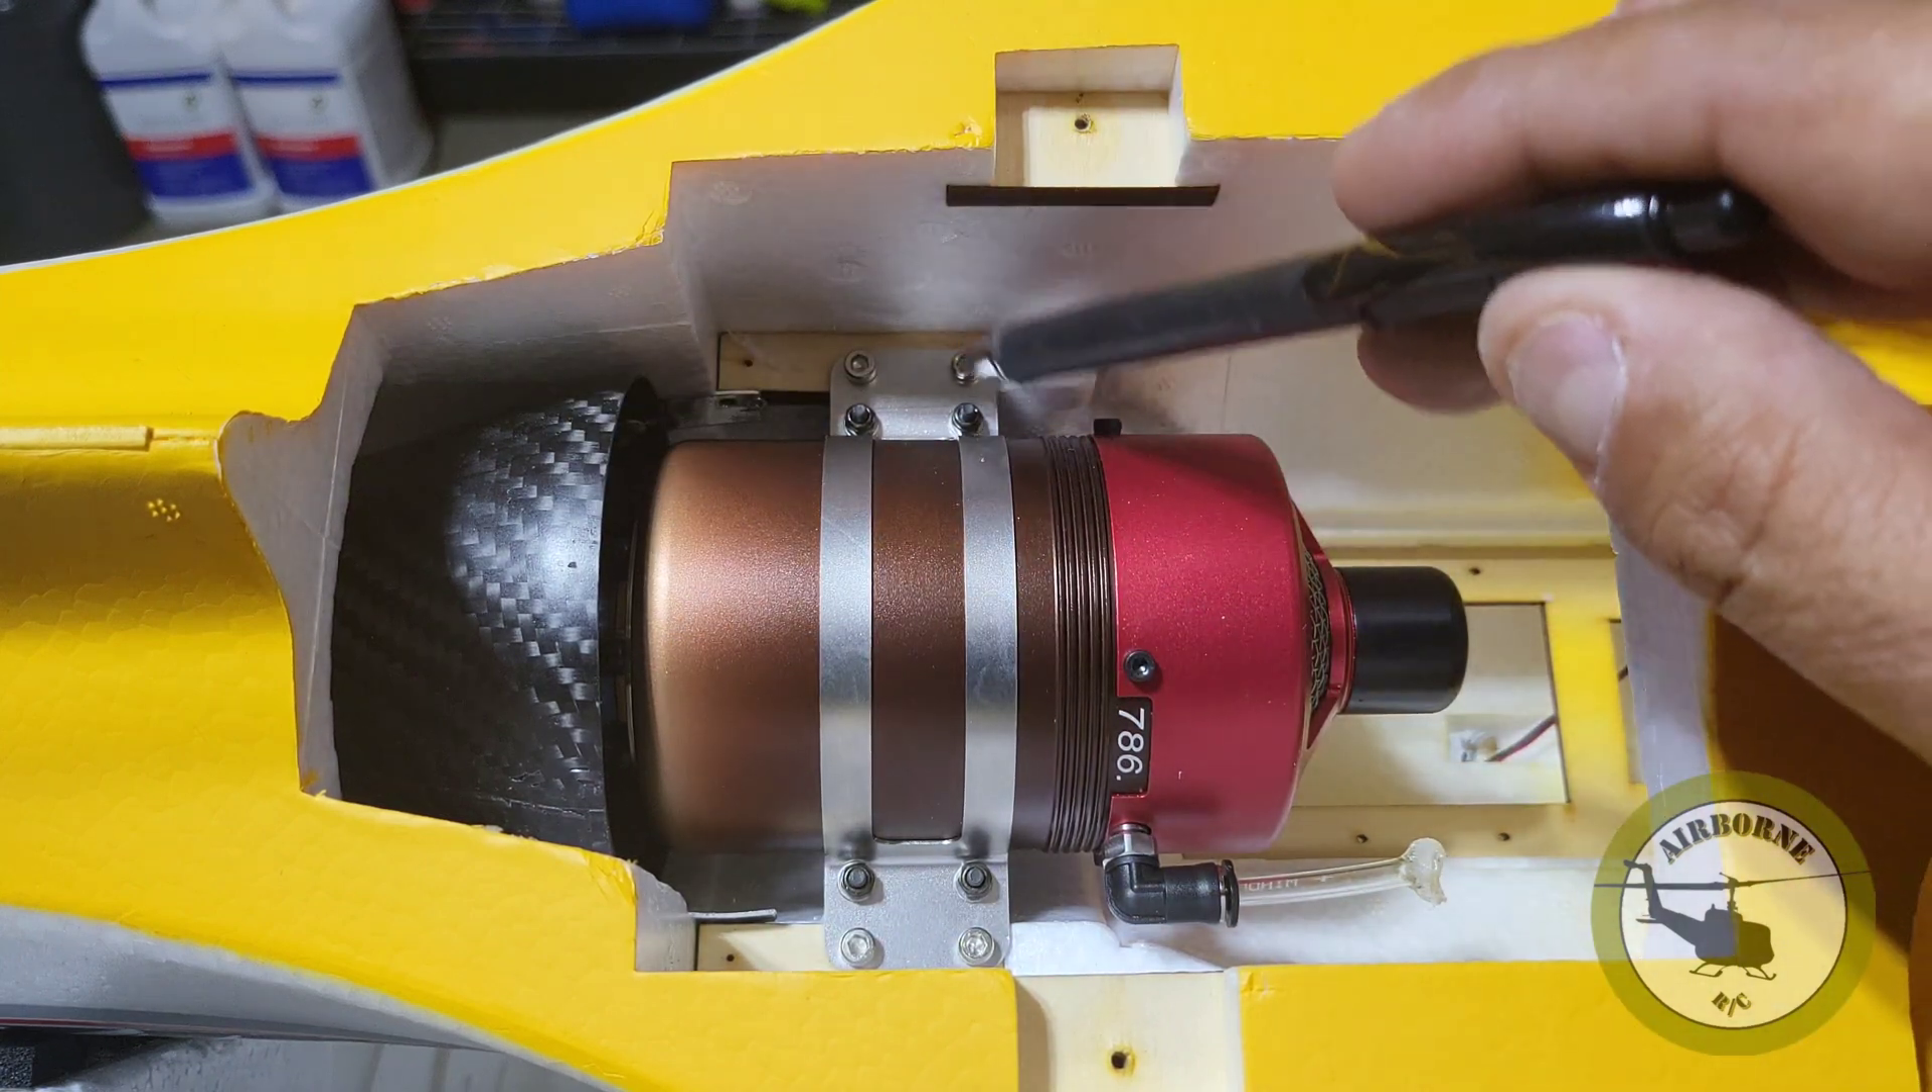I got the turbine in with its four screws.